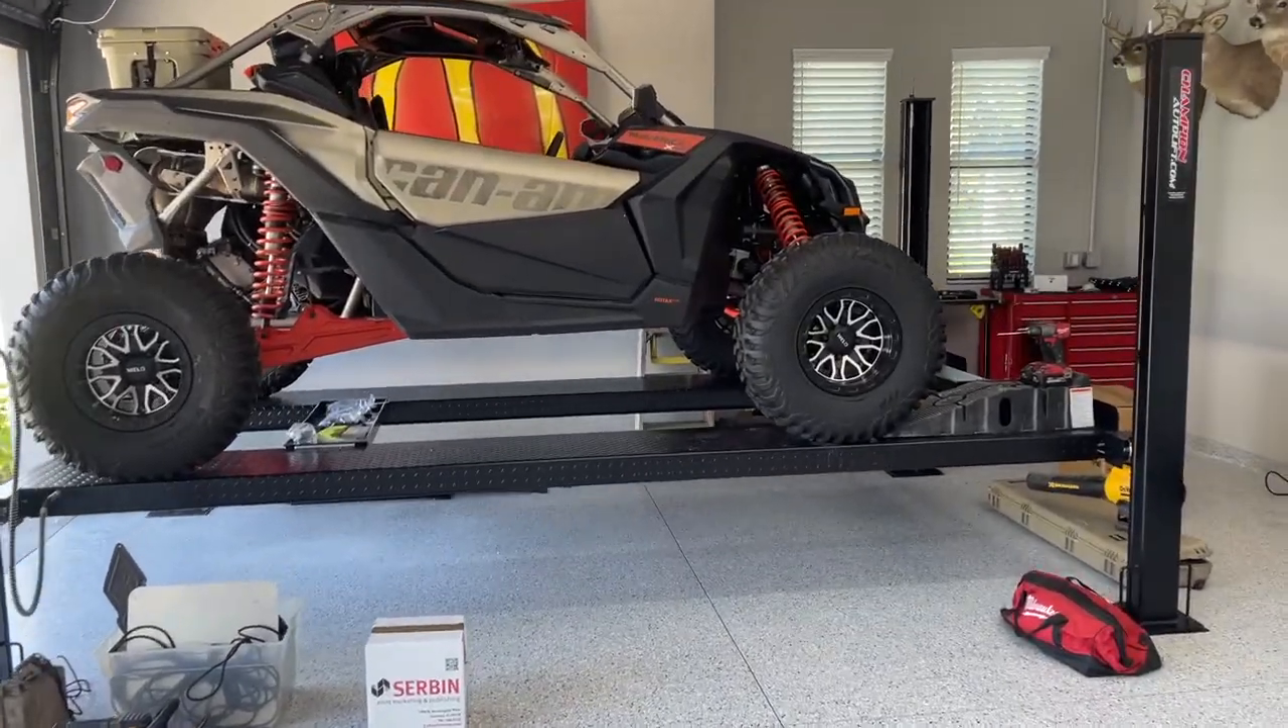As you can see, I got the lift in.